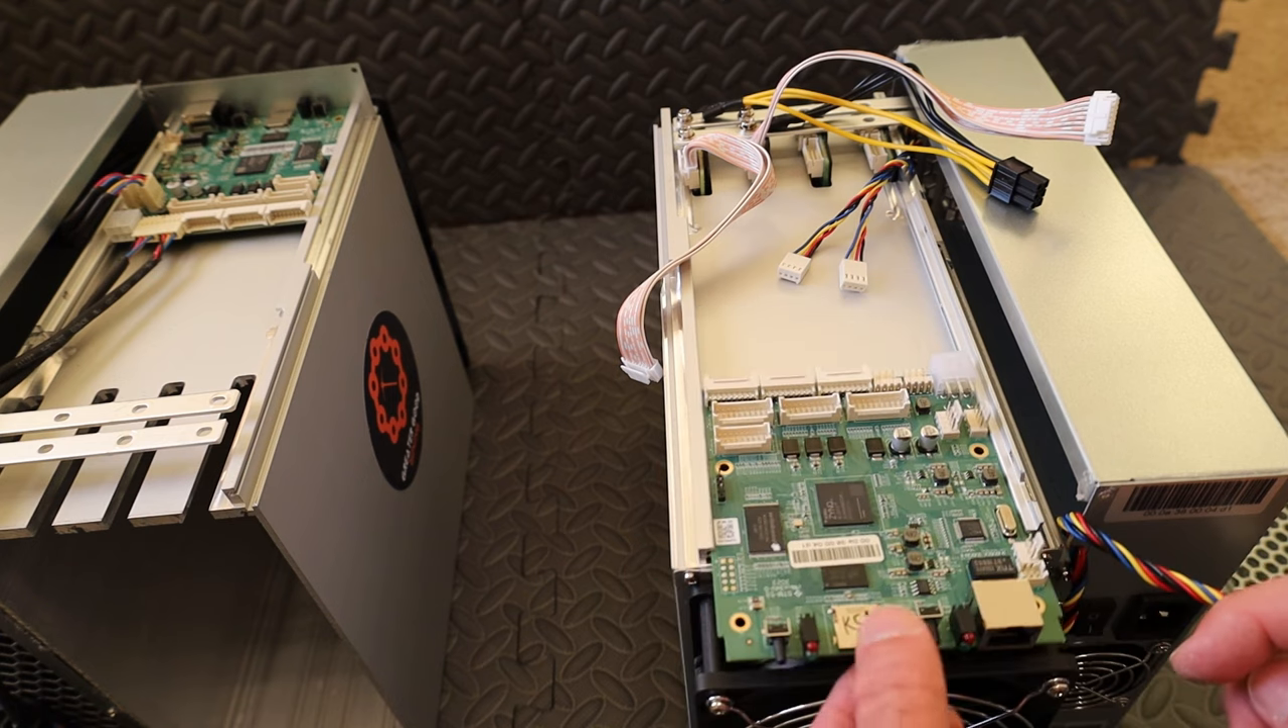Okay, now that you've got all your cables disconnected. It's time to slide out the ks1 control board.